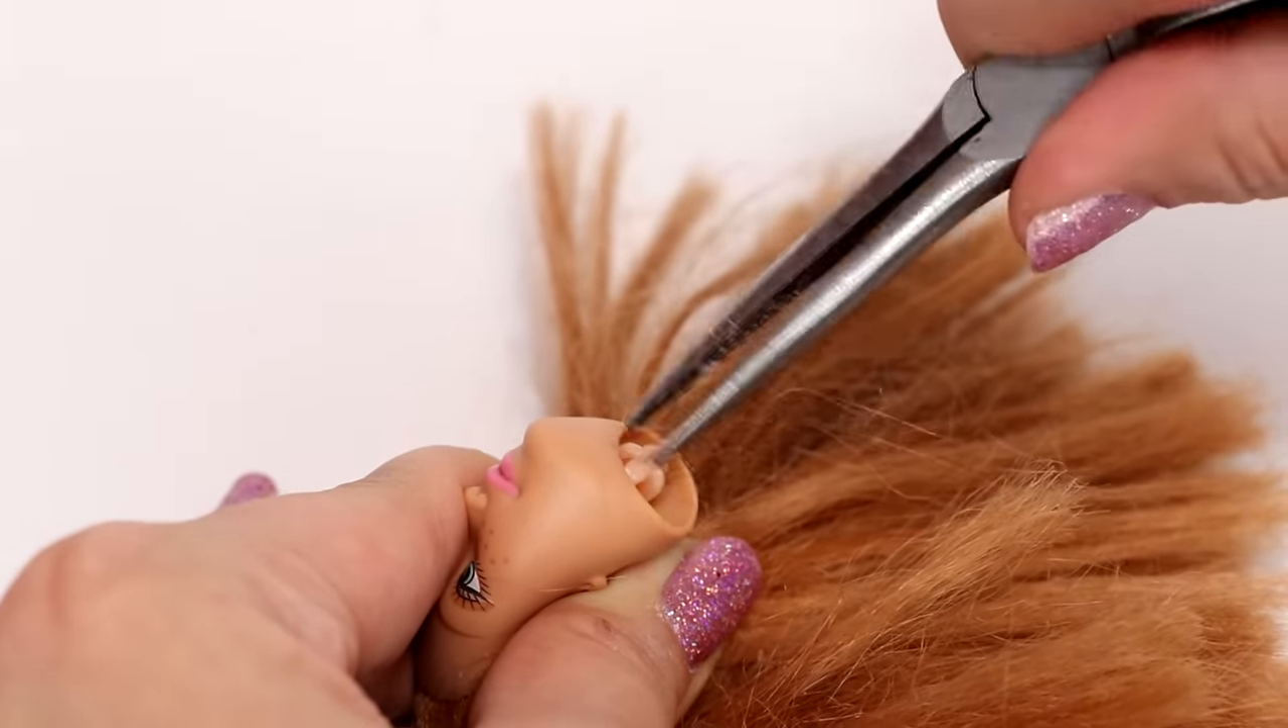The neck peg that broke is still in her head.